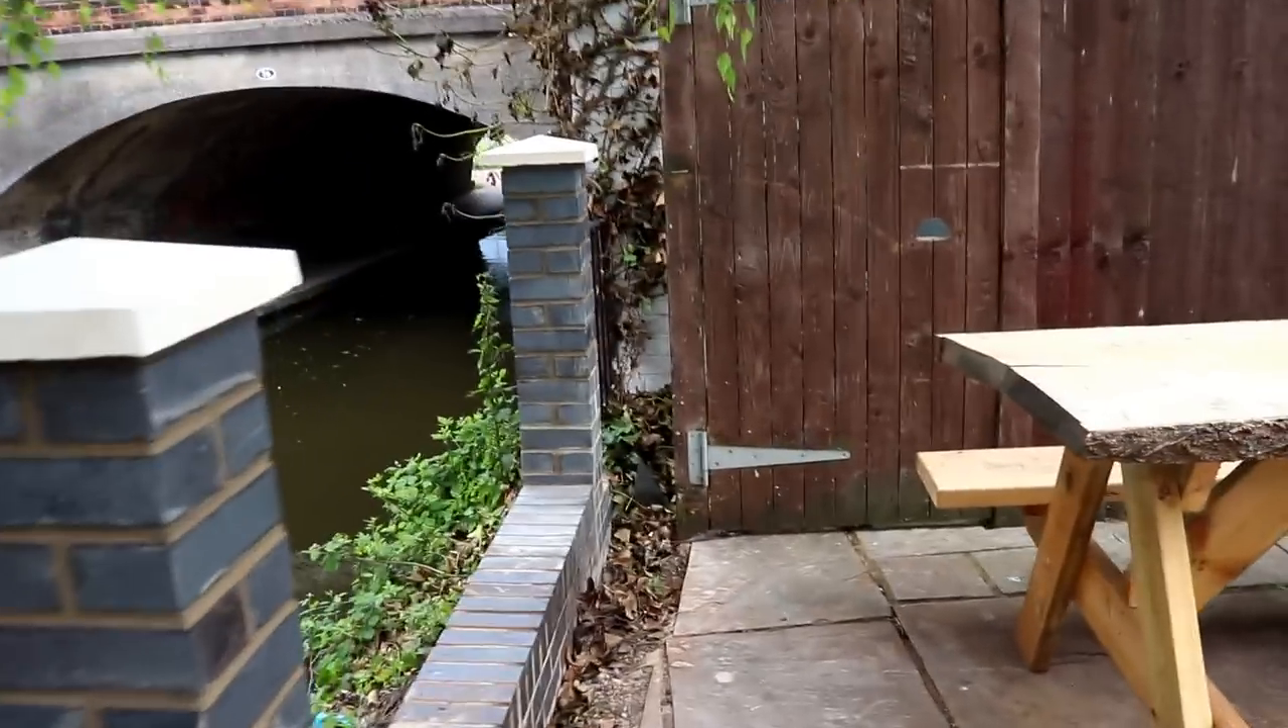So that is the wall with the cappings all we need now are the railings to go in between.